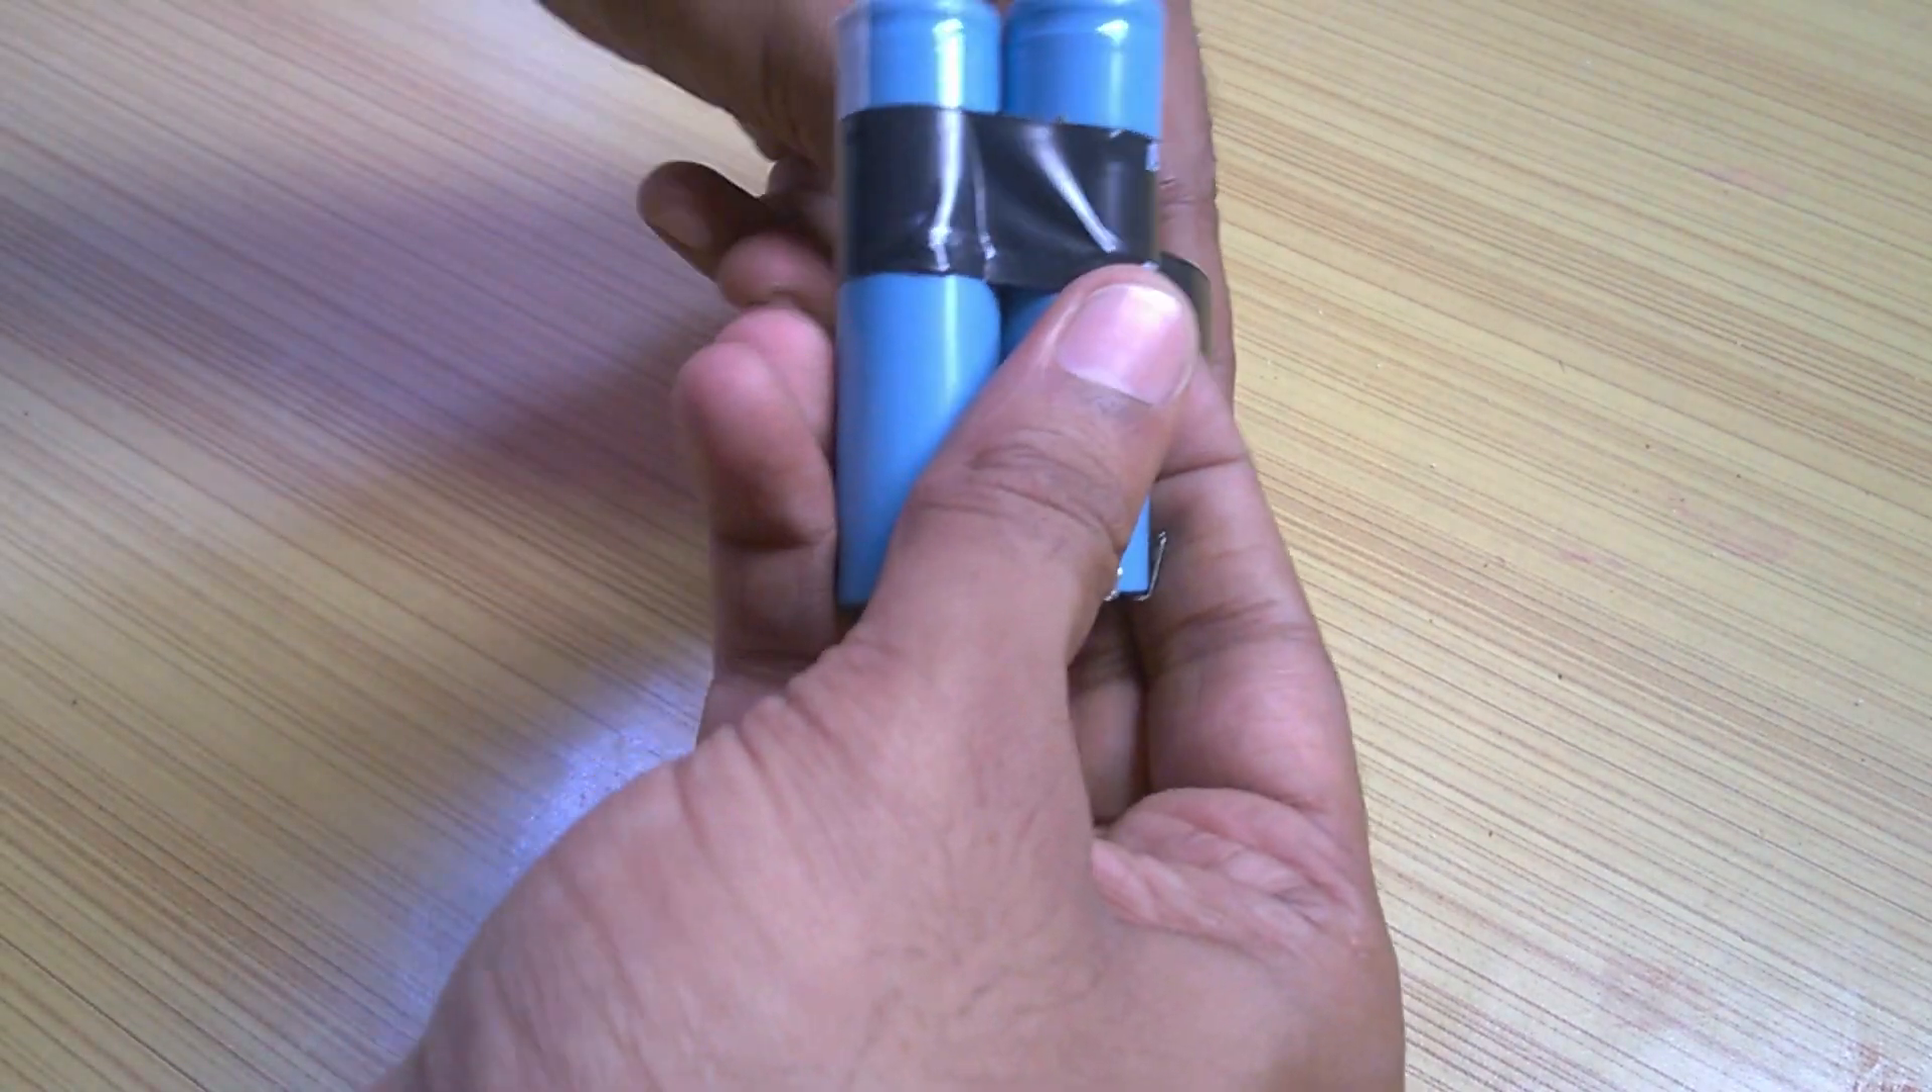Instead of waiting for a battery holder to arrive, I used electrical tape to hold the batteries.